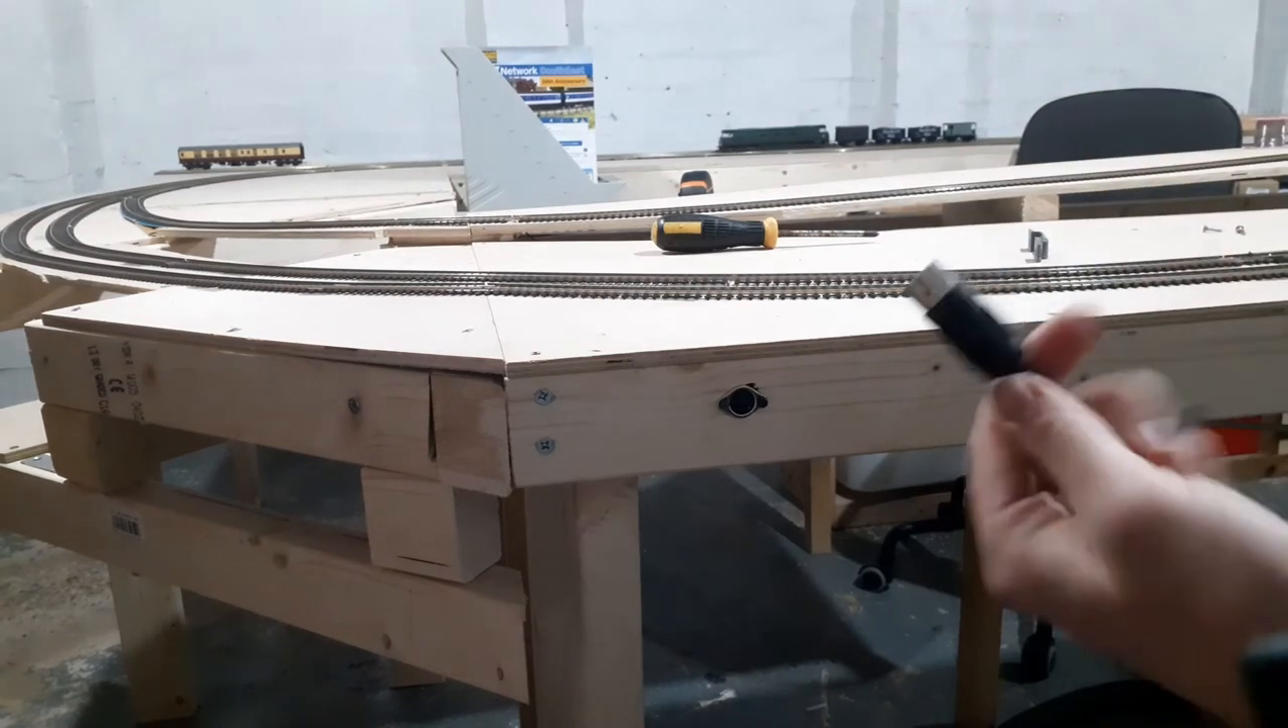Obviously the controller's not plugged in.